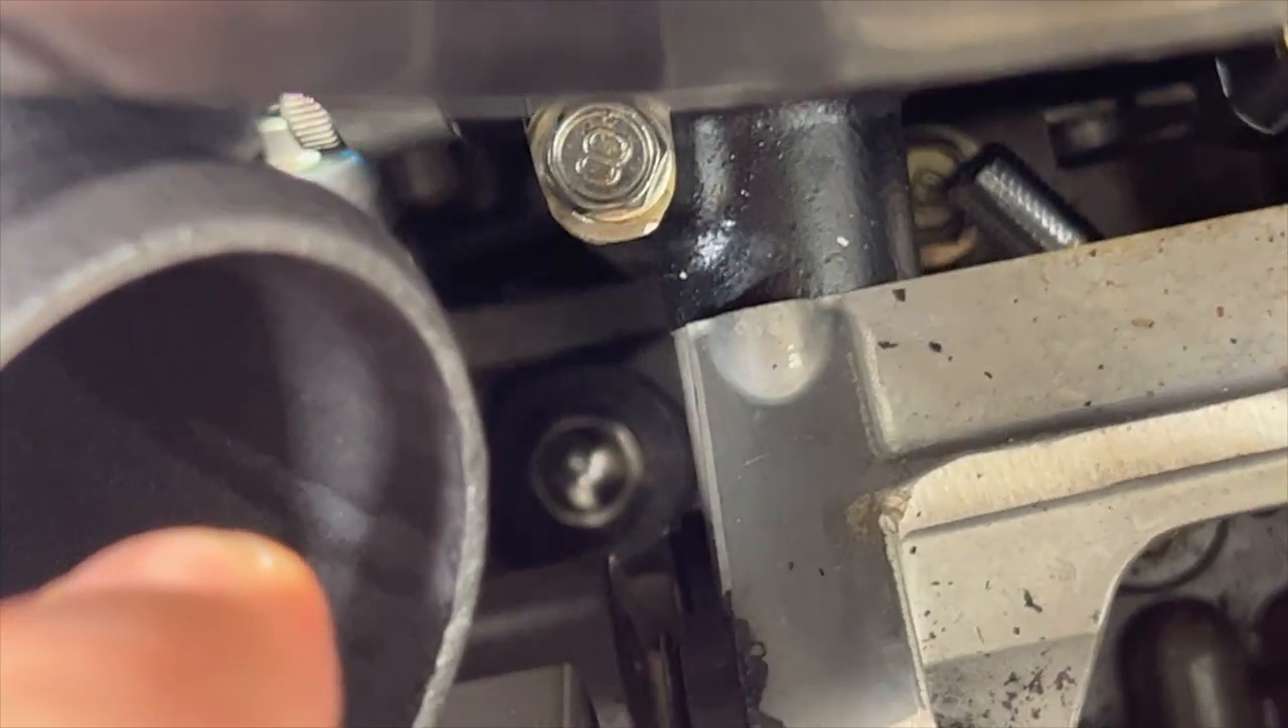There's one more bolt at the bottom, you can see it right through that space there.